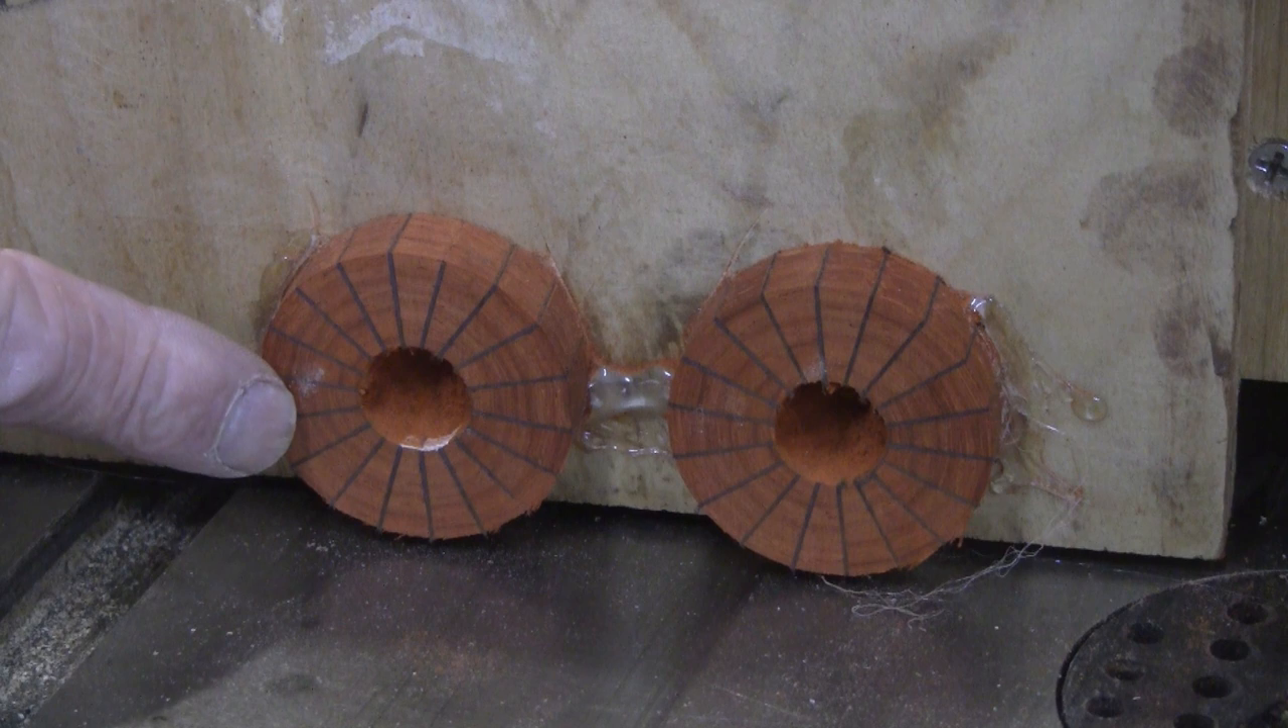So here are two segmented rings that I've glued up. I have them over on my bandsaw on my sled.